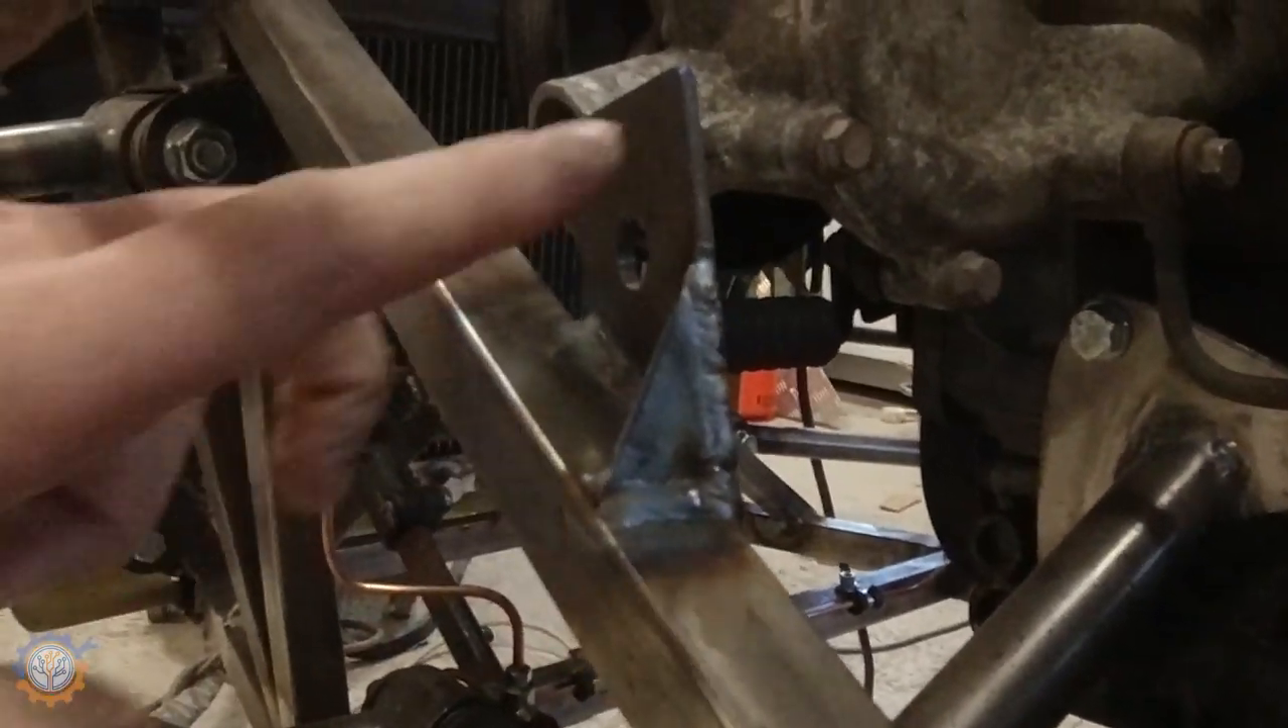The bottom shaft itself got some brackets mounted and I did add some extra triangulation here just to make it a little bit sturdier and it looks cooler.